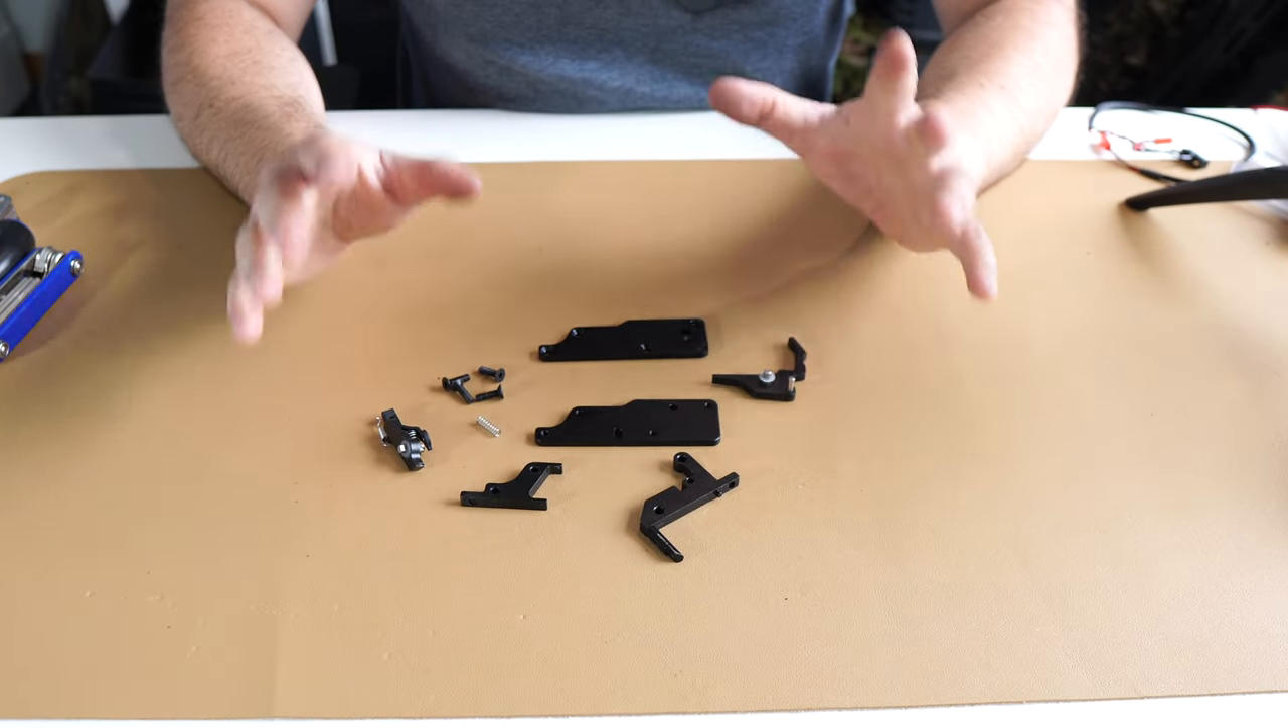We've now got a trigger in pieces.